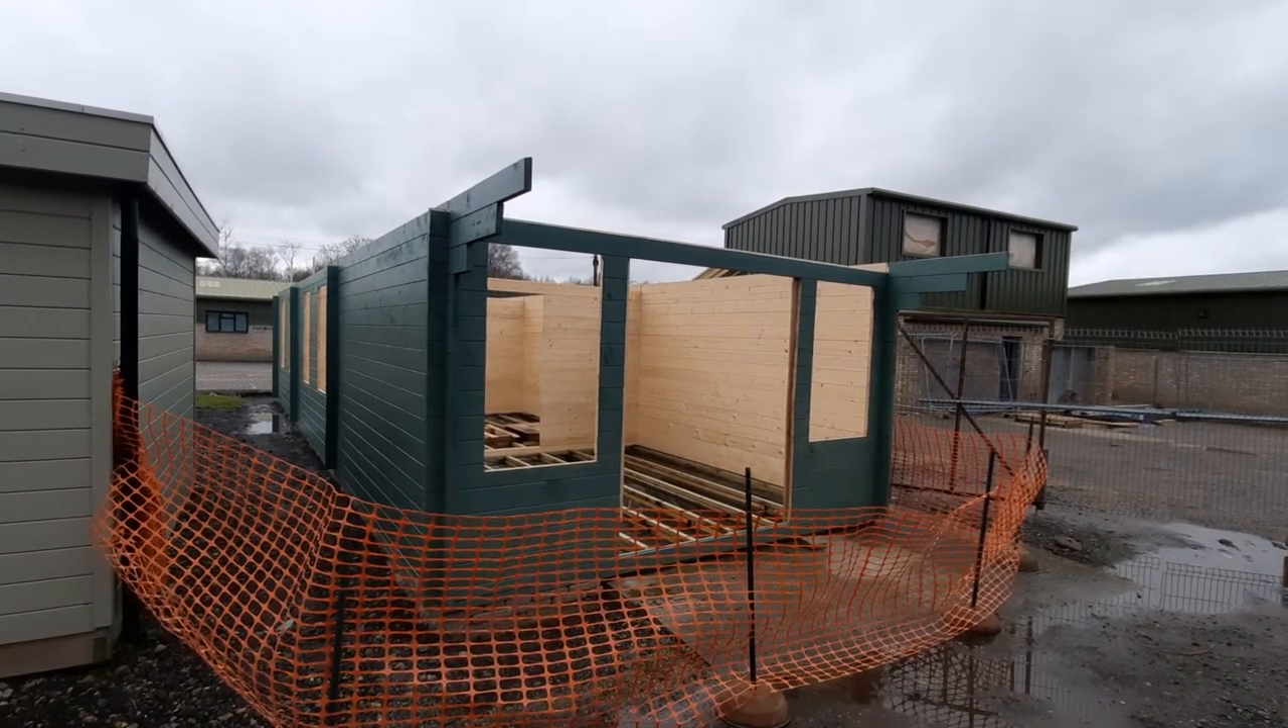We've actually built up to eaves level and then painted everything without the windows doors purlin's roof overhang stuff like that so it just makes it that much easier to paint.